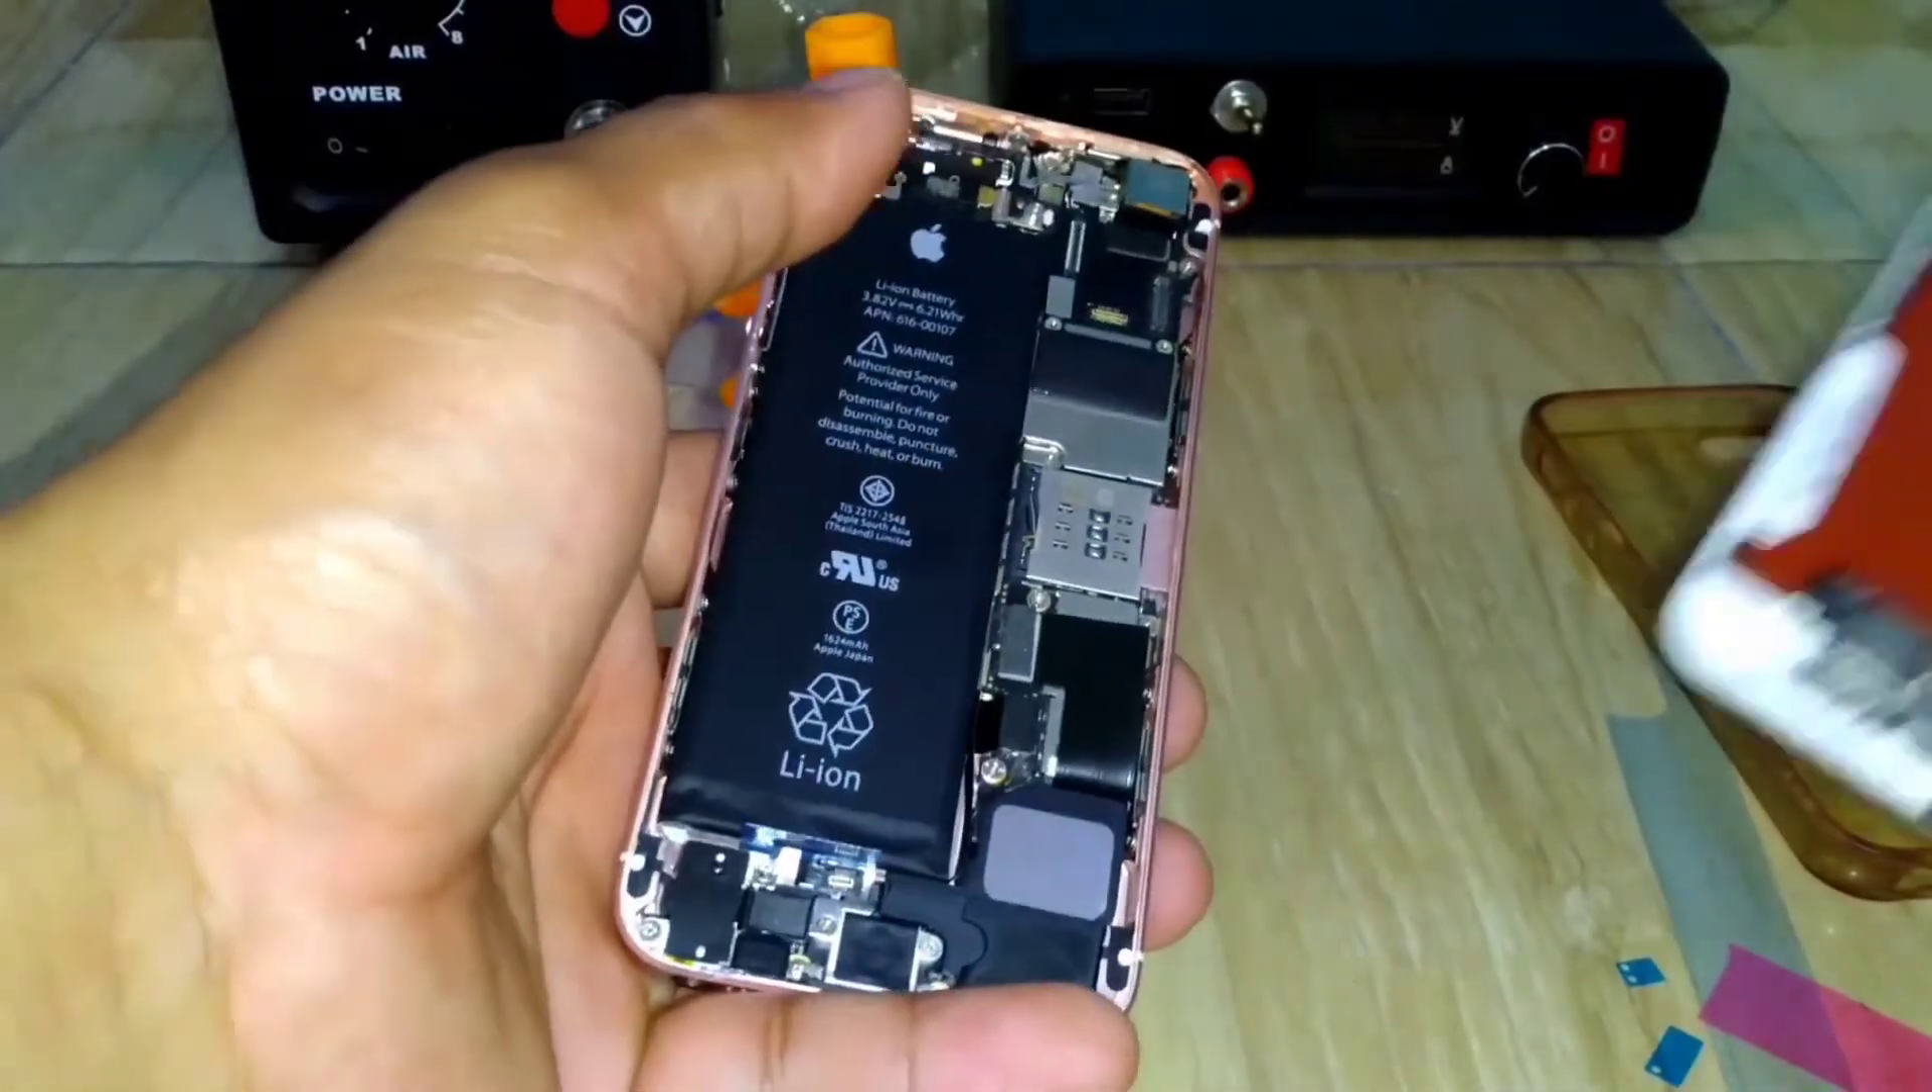Ini dia sudah kita pasang baterai dan mesinnya ya tinggal kita pasang LCD-nya.